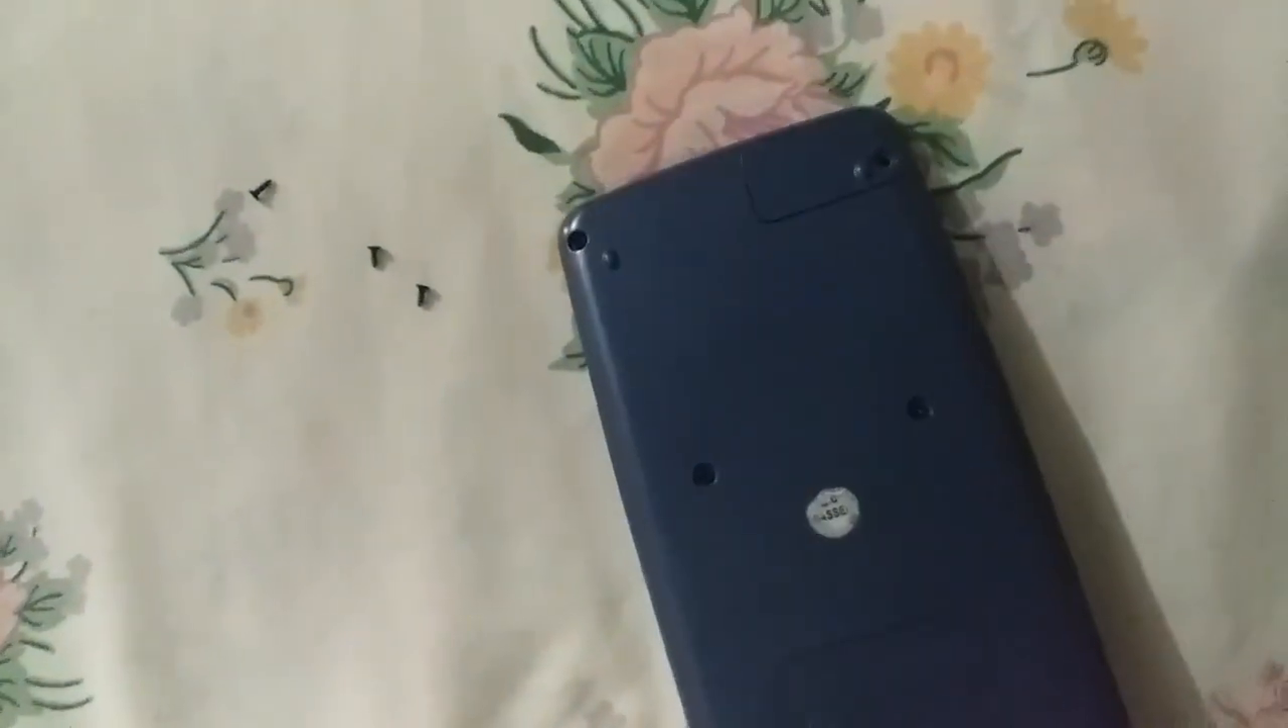So i have not put back all the screws but i will put them right now.